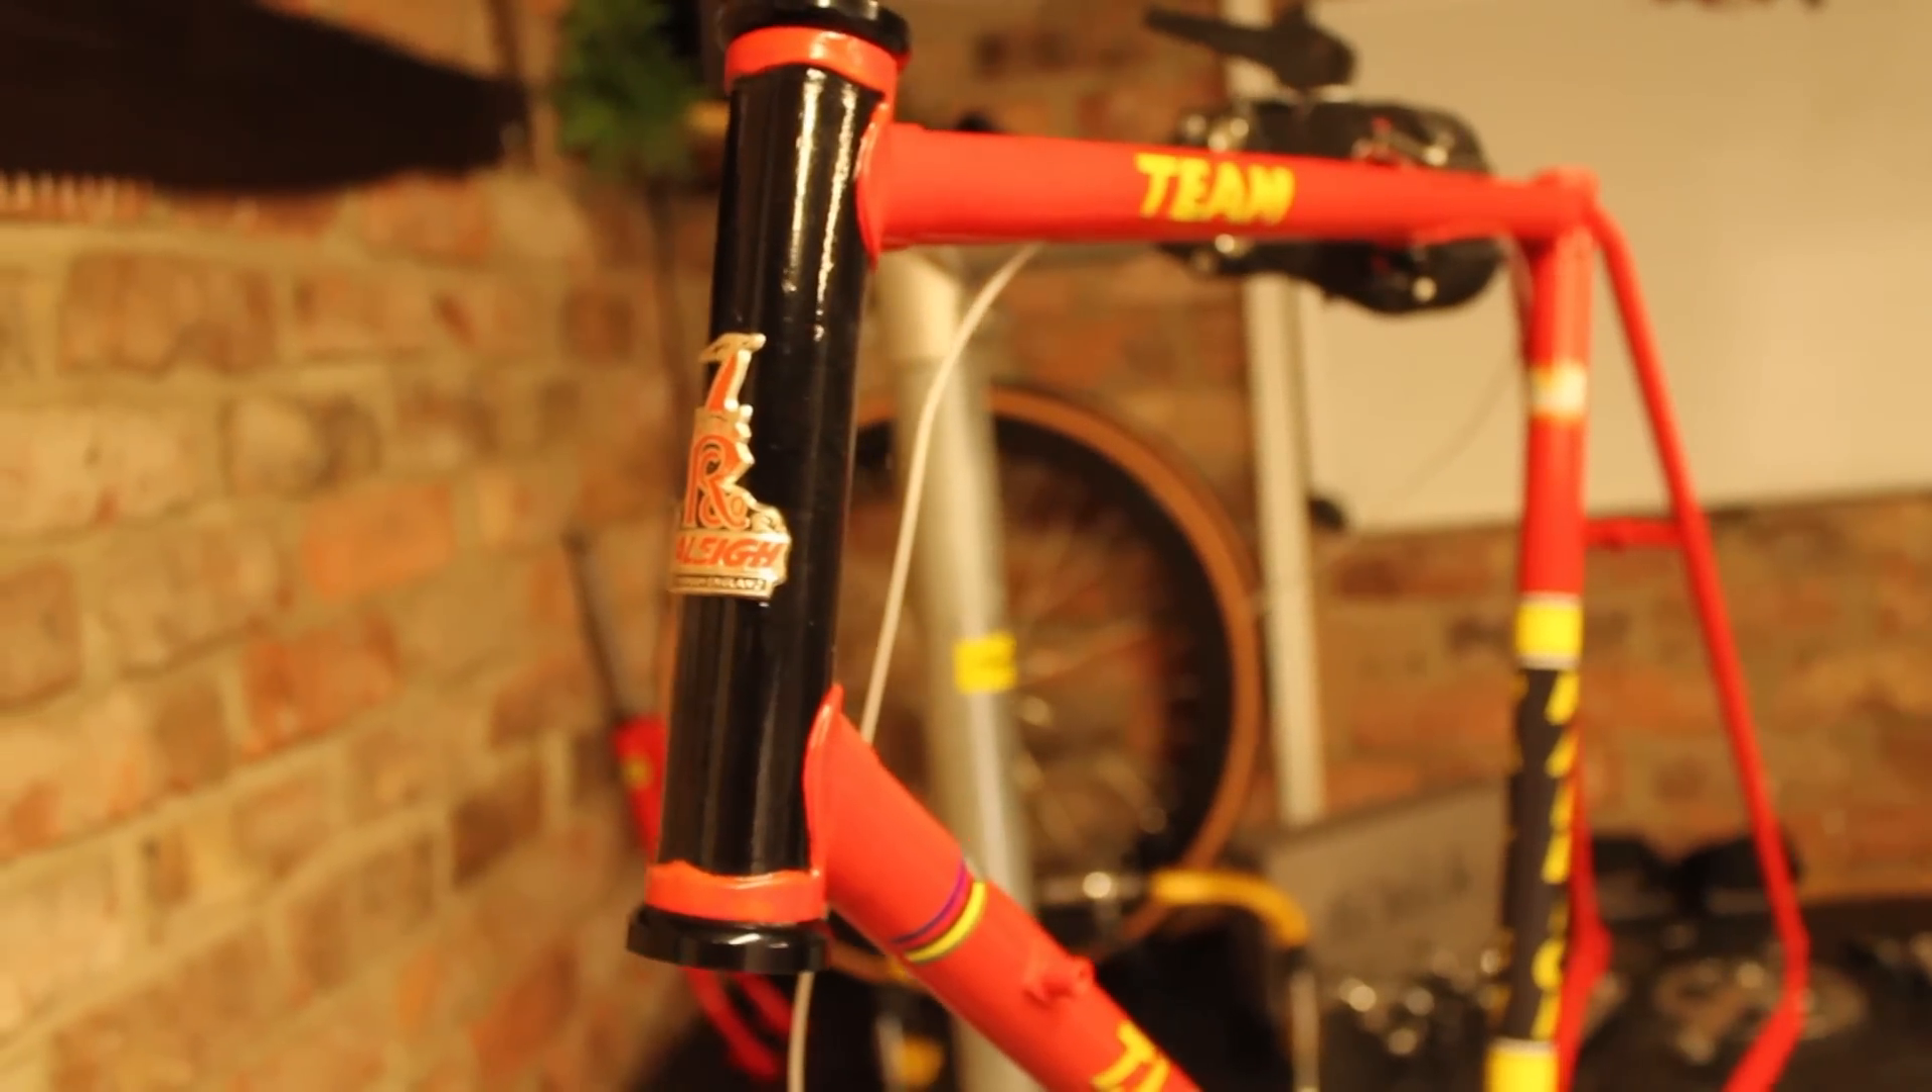The frame is all ready to go, the badge is proudly back on the front of the frame and we have even got the cable guide pulled ready for that. So that is all ready to go.